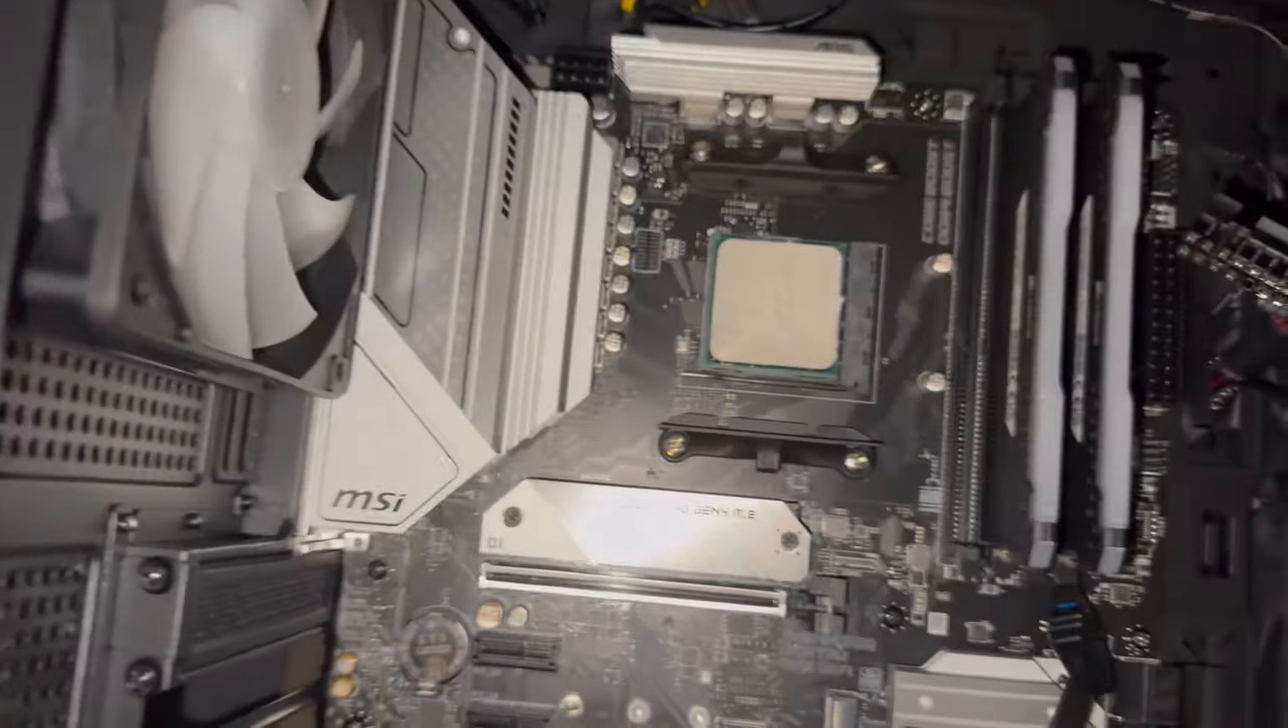Now I got the other motherboard in with the CPU in it.